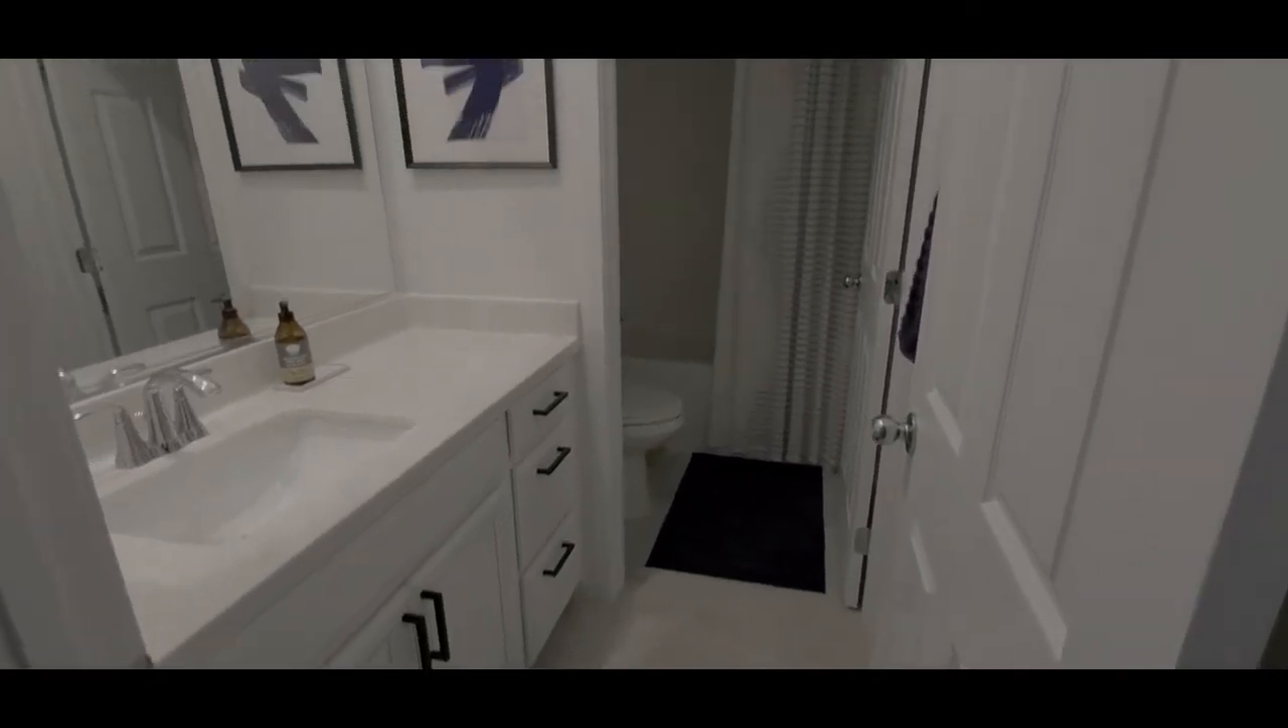So I feel like this bathroom is pretty much complete now. Now that the handles are on, it looks good. It looks like it's done.